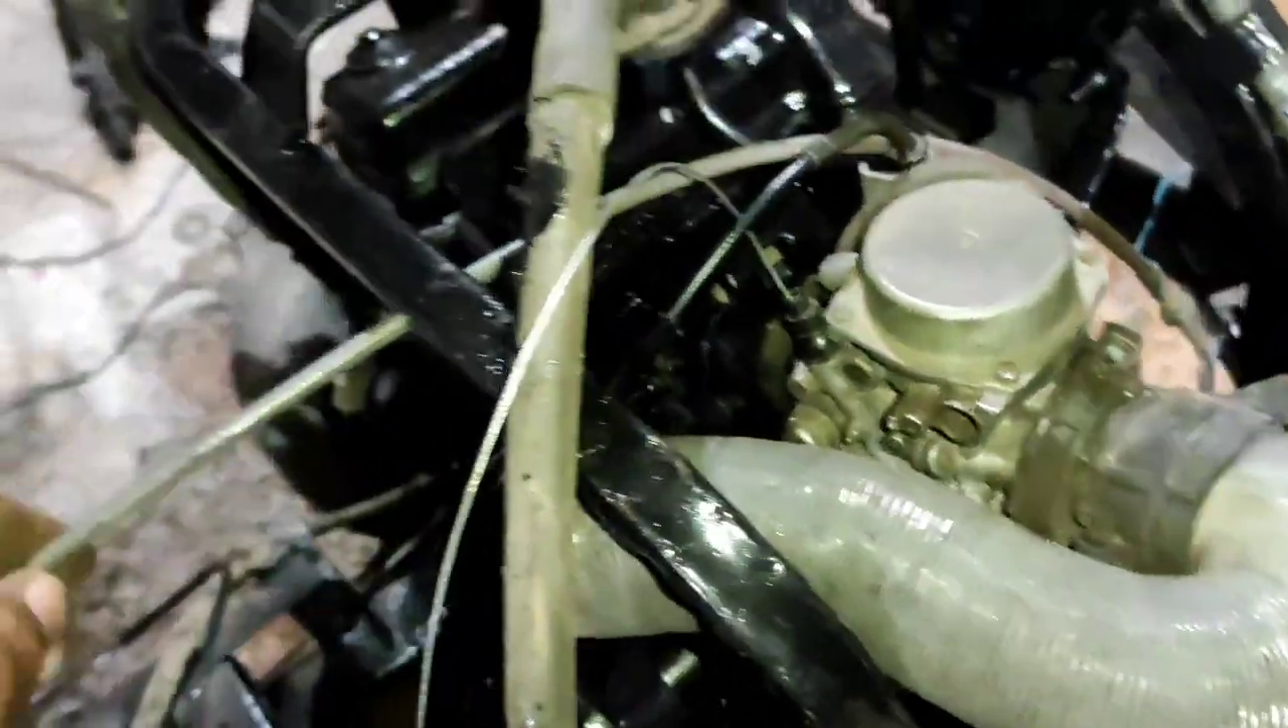Chegou novinho aí pra gente, eu já coloquei, o carburador tá aqui.